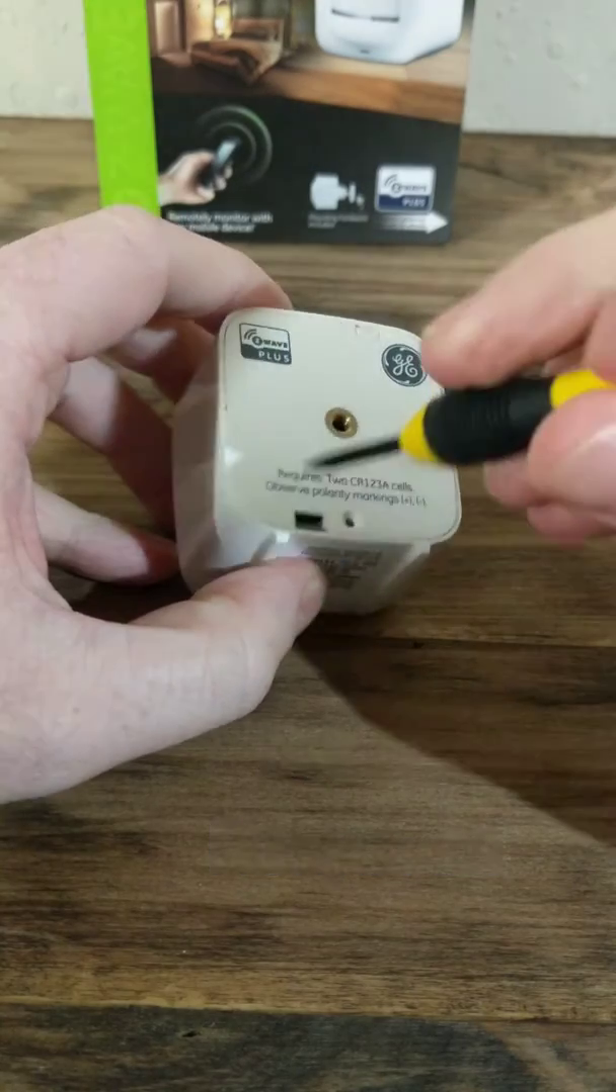All right, so I went ahead and removed the screw right here.